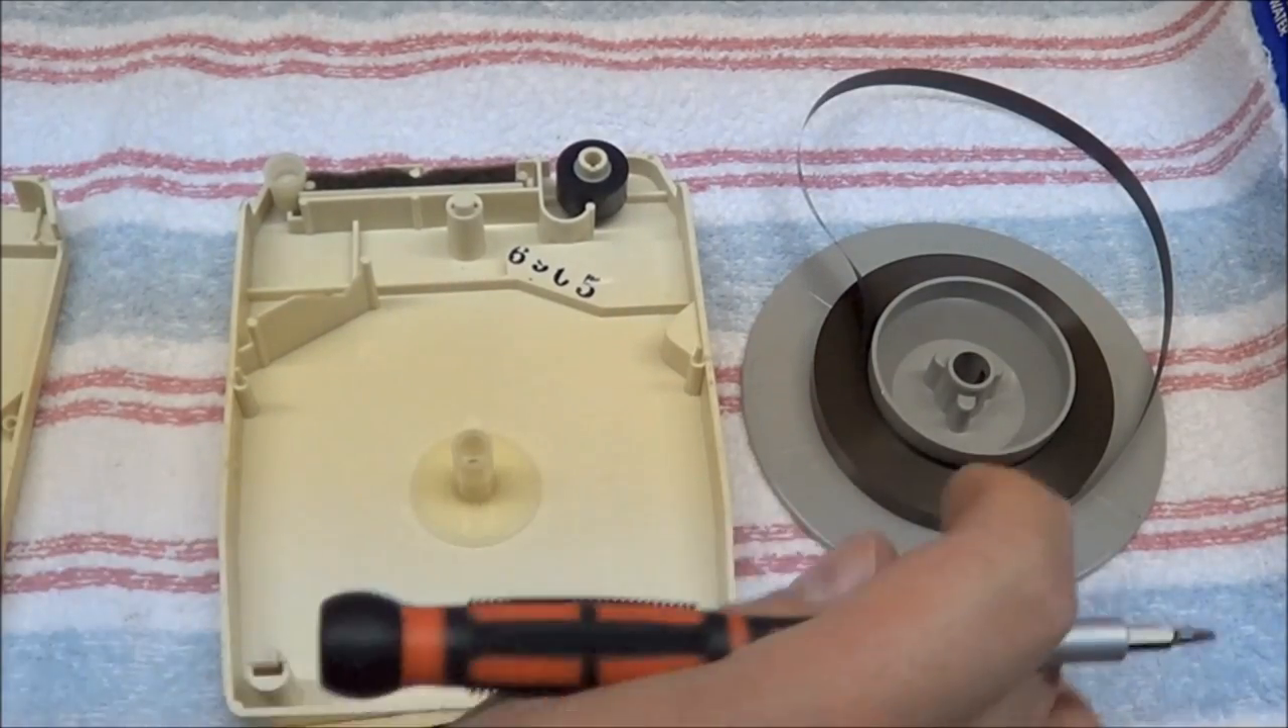Now, notice I've already taken the tape out of here.